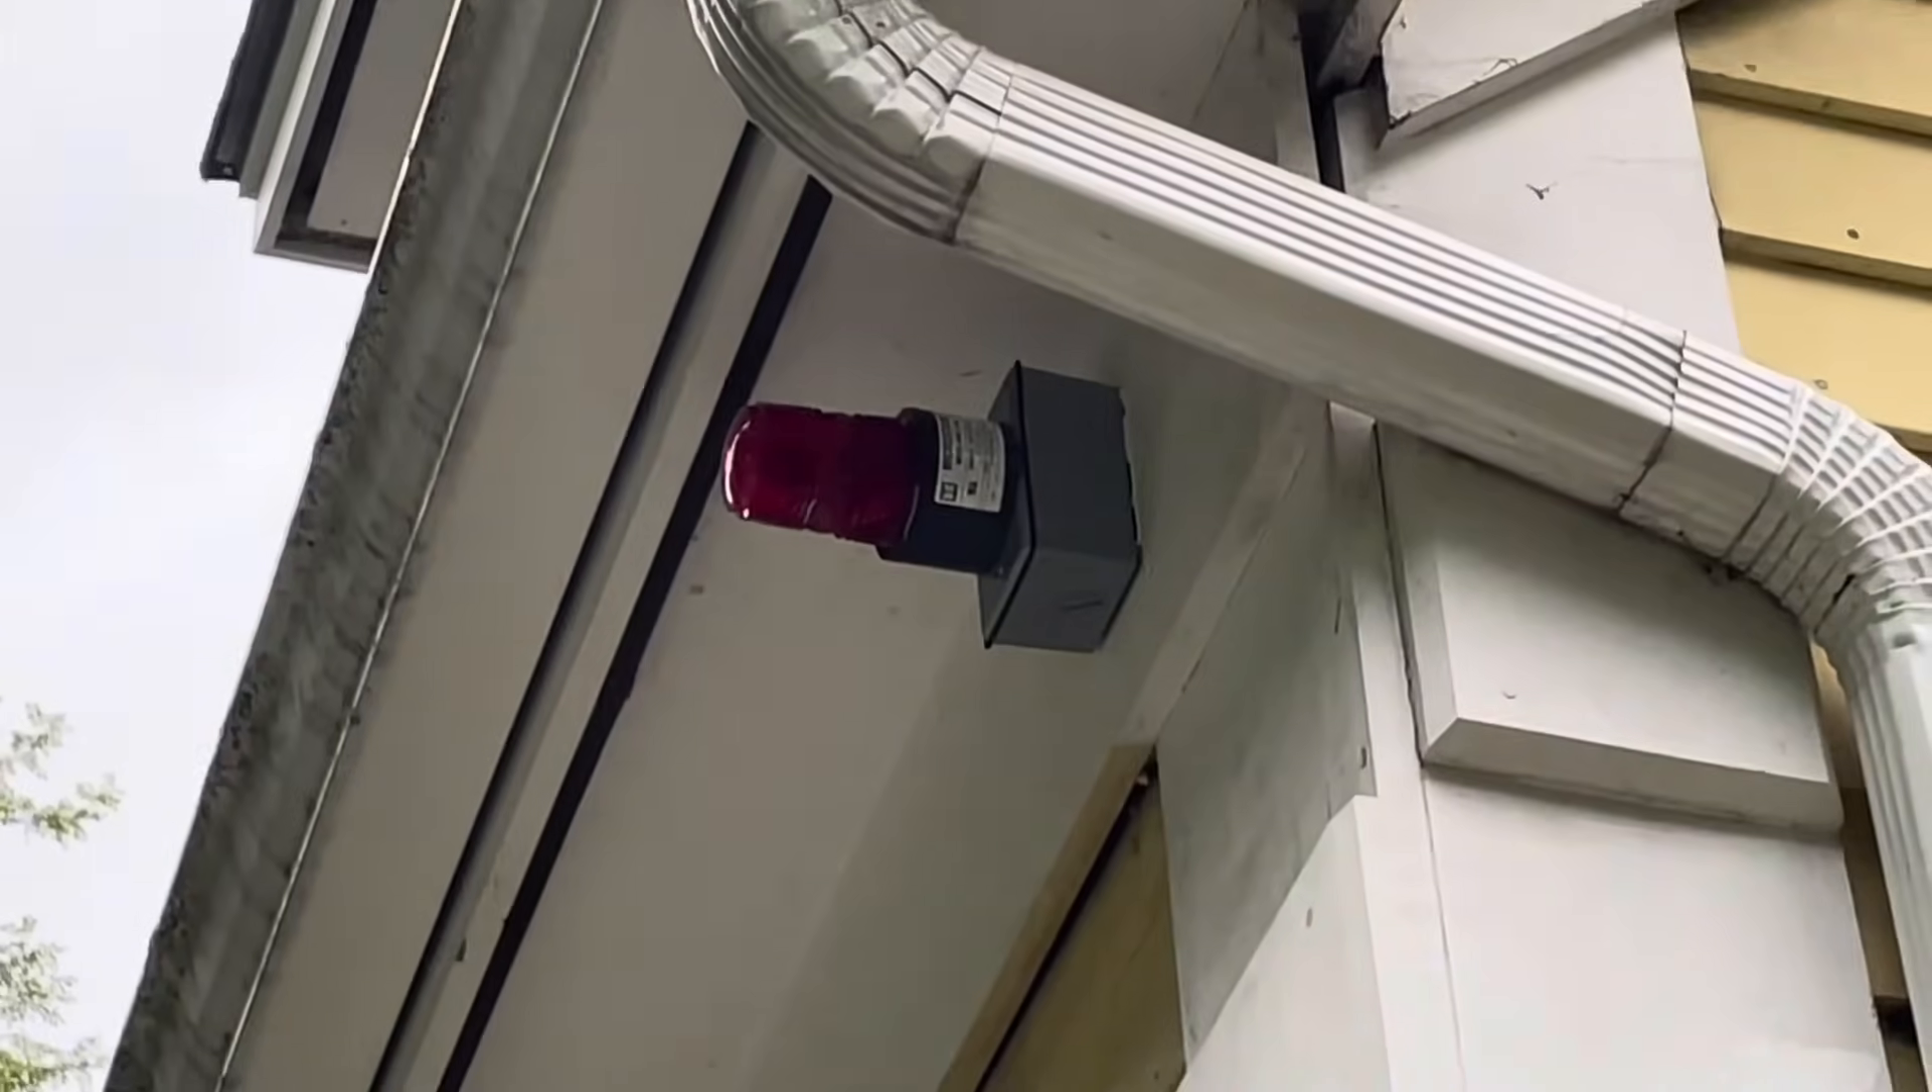If we go outside. Our beacon is now installed up there.